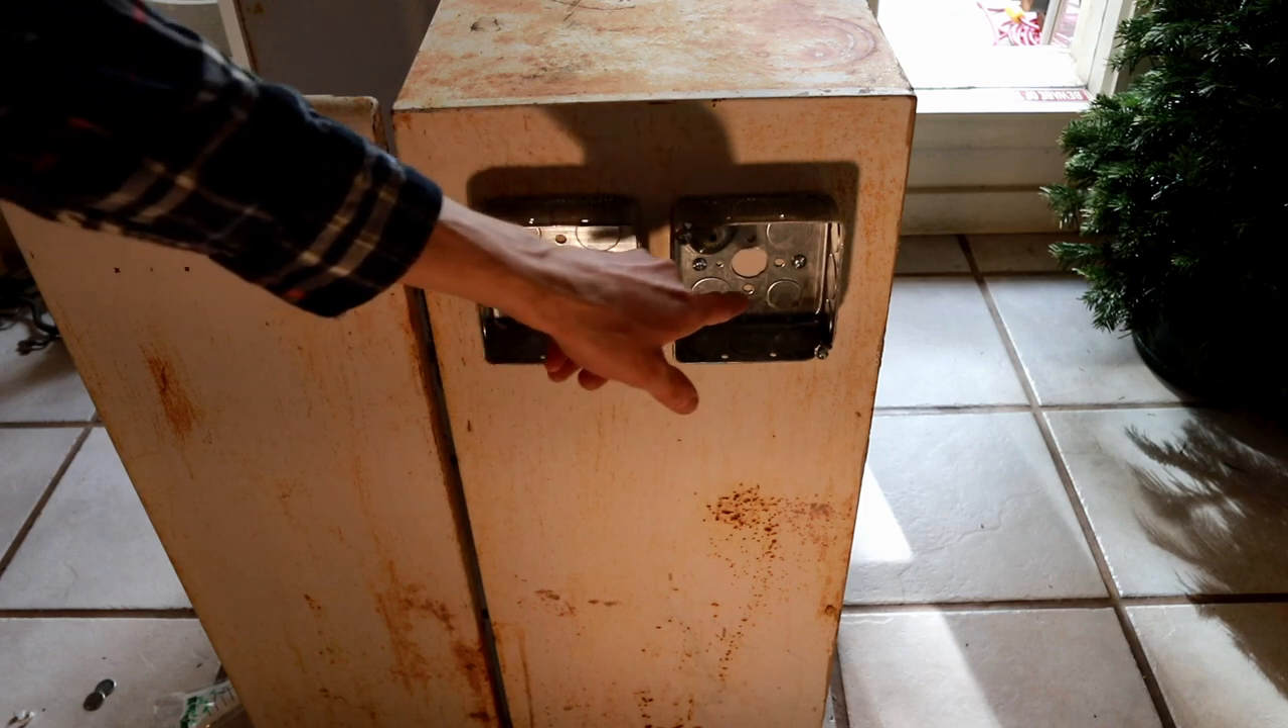As you can see here I've now installed the junction boxes now I've tapped out the knockouts but I've not drilled the holes here in the actual enclosure yet.